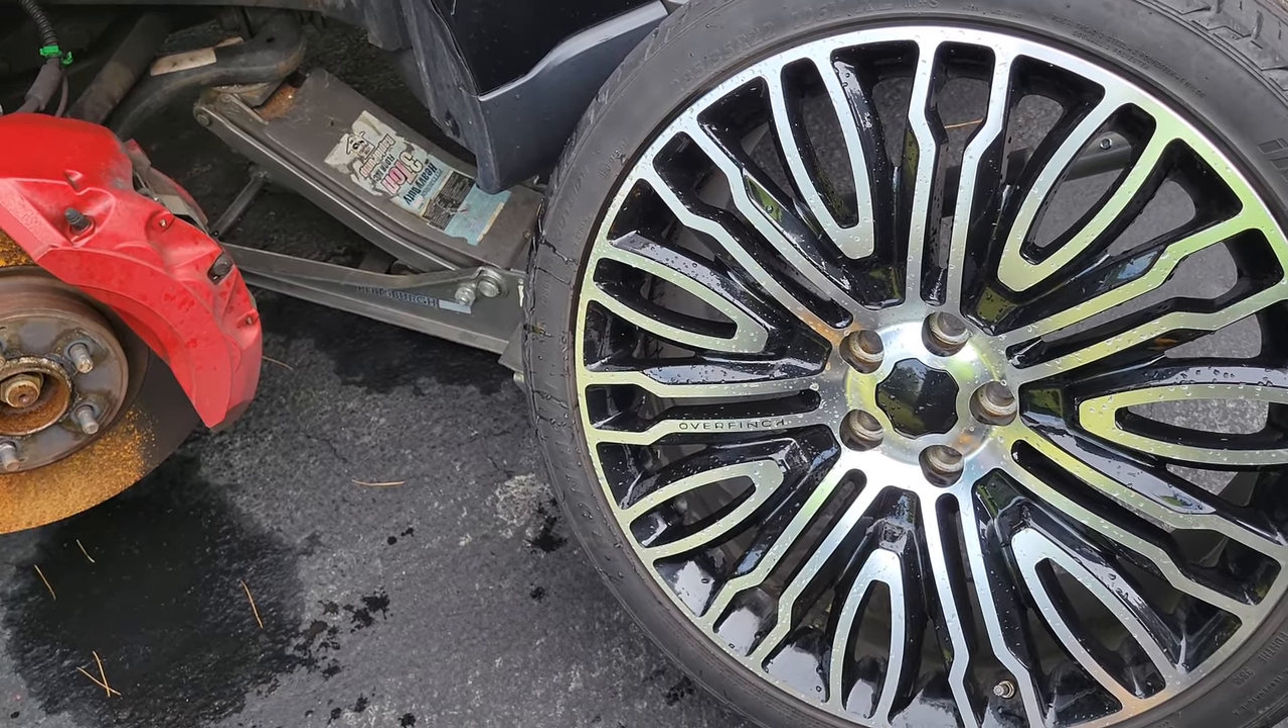Okay, so I got my wheel off.